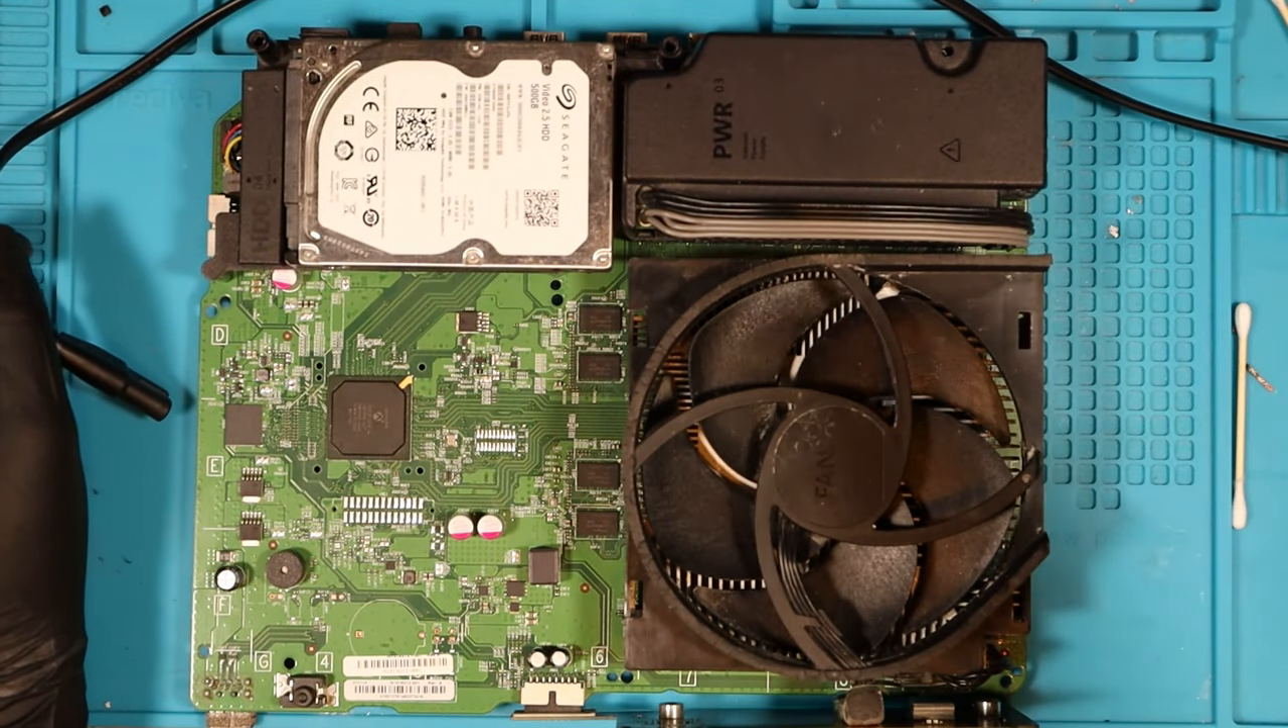So I've got the hard drive I've got the power supply and I've got the fan which is now back on.